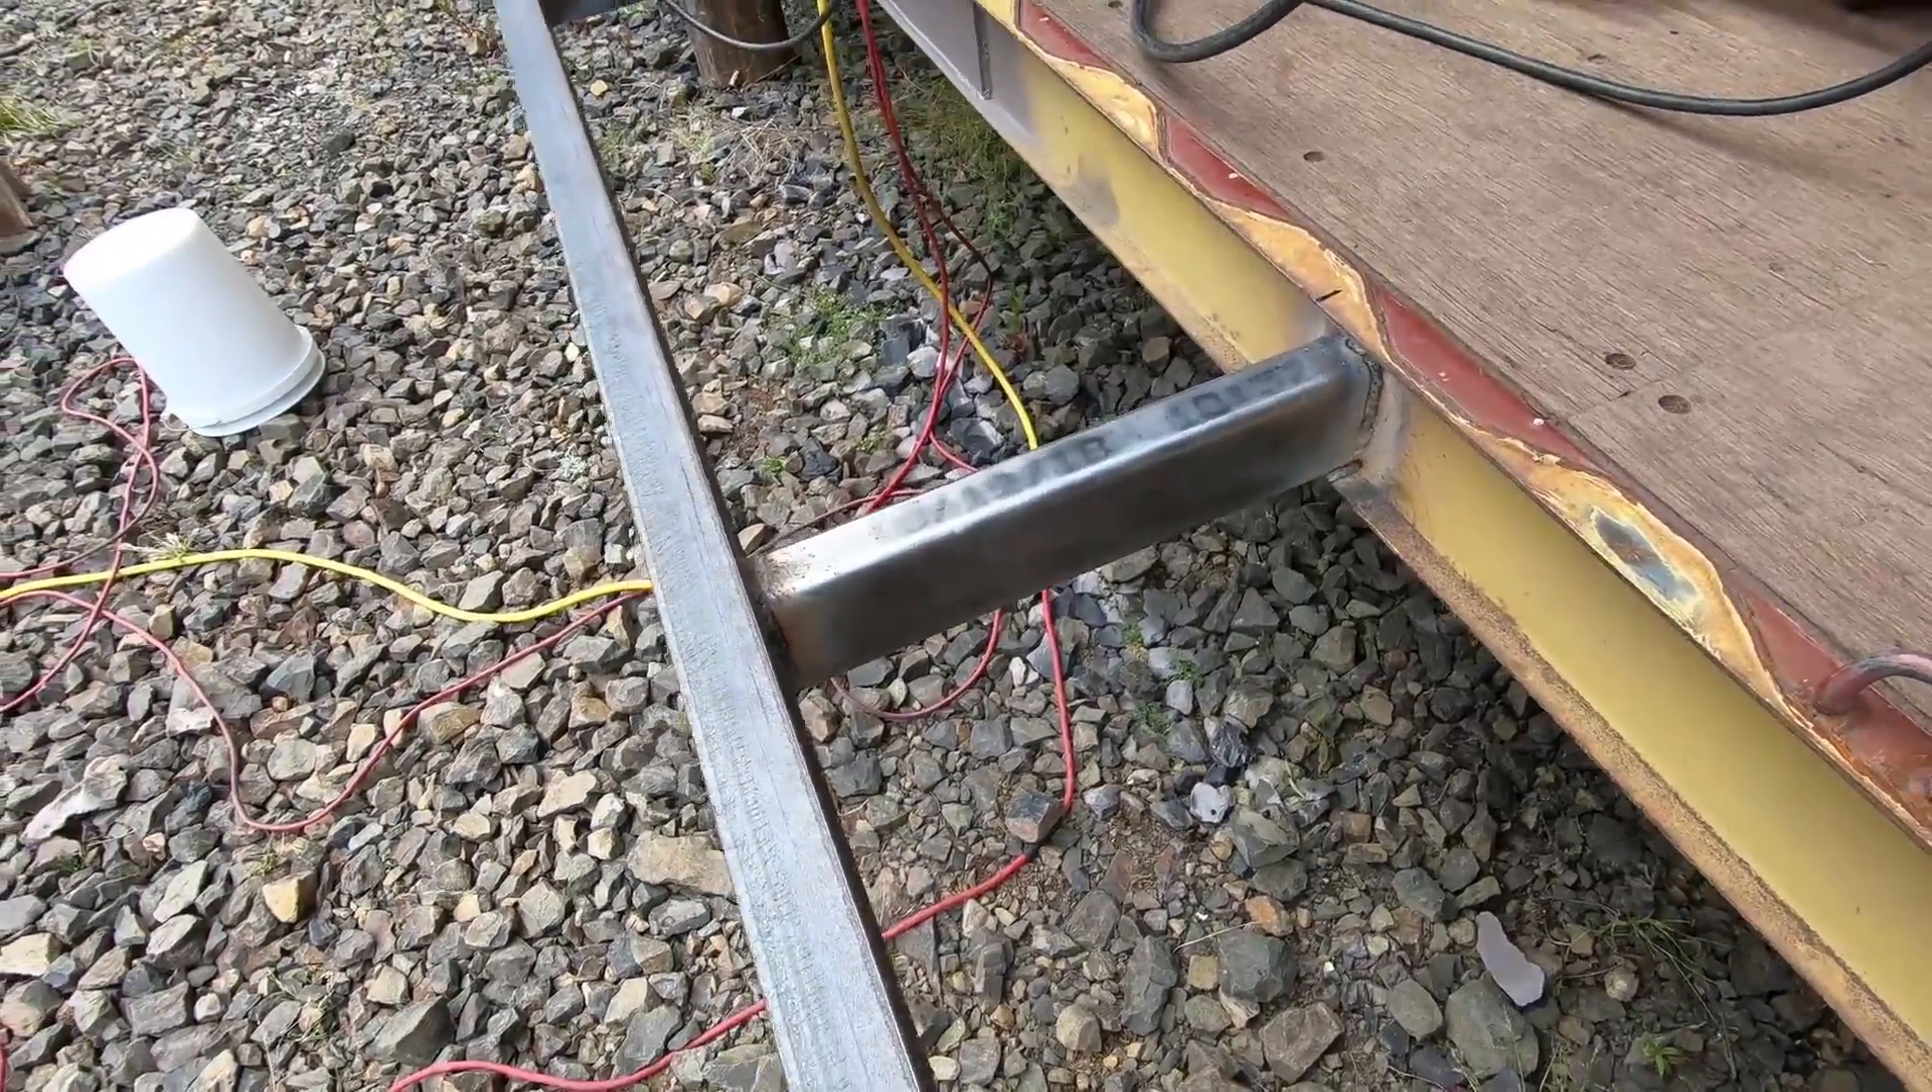But anyways i just welded the first tubing for the support so that's all welded around onto this c channel.